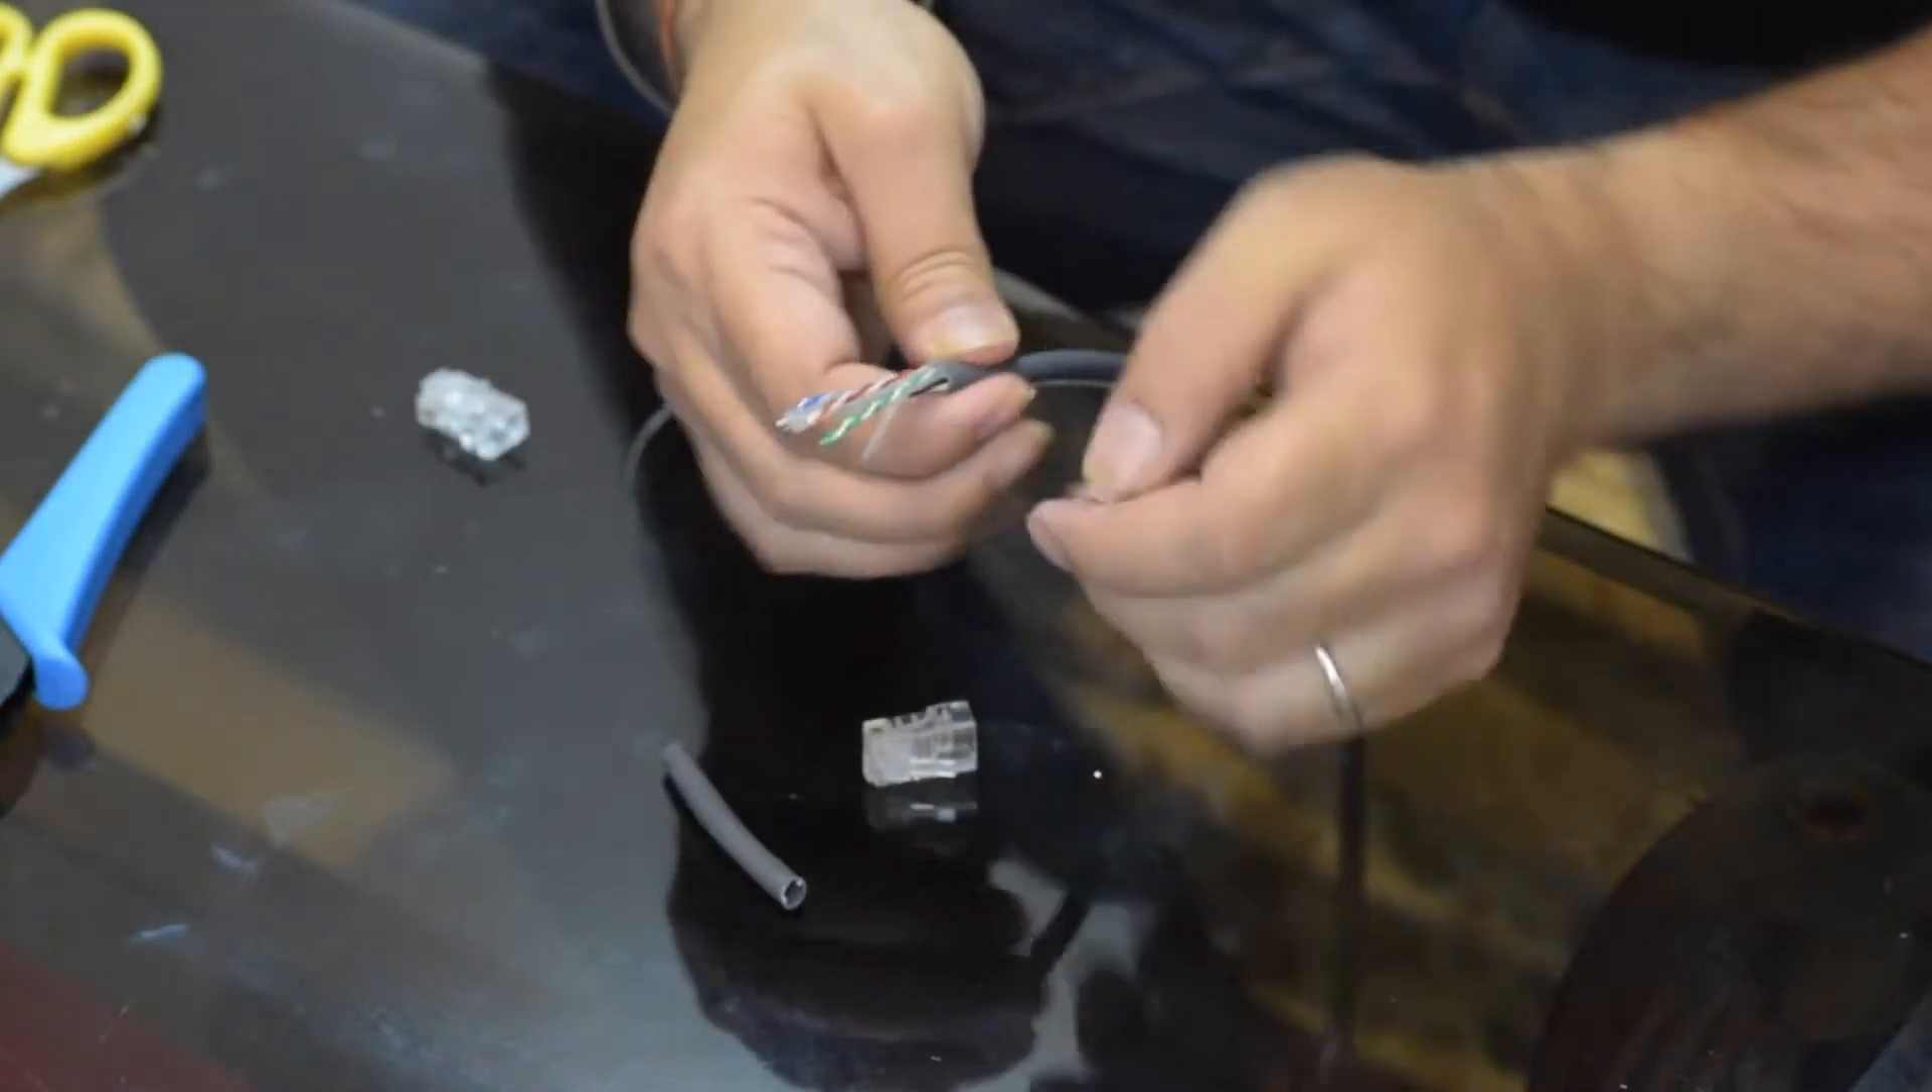And now we've removed the outer cable.